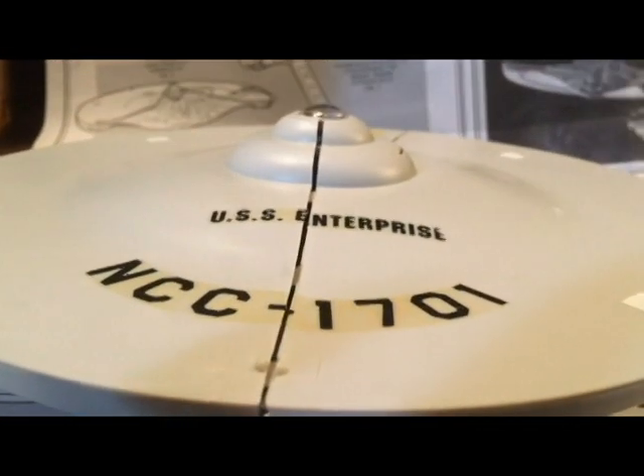Okay, so I went ahead, they're both halves of the primary hull are glued, they're in place, um, the decals are on, and the detailing paint has been painted.